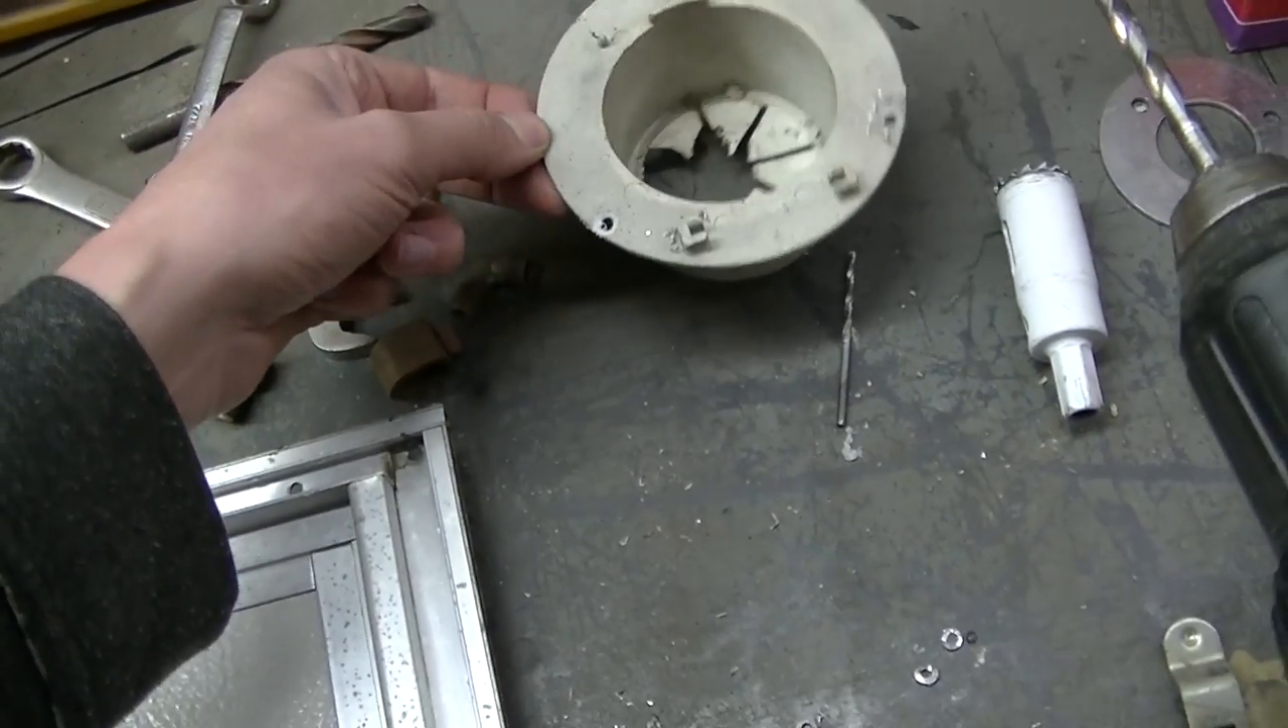Okay so I just finished drilling My rivets out And got this old piece off.